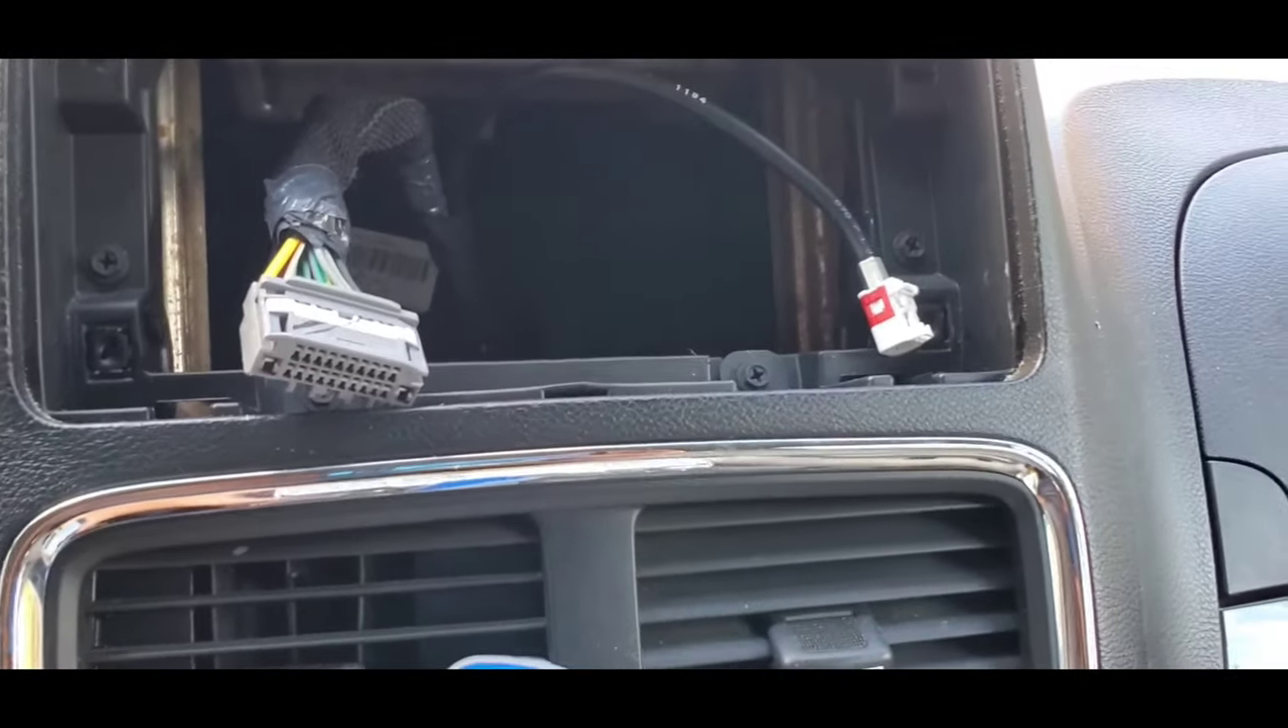So basically we have the radio removed completely.